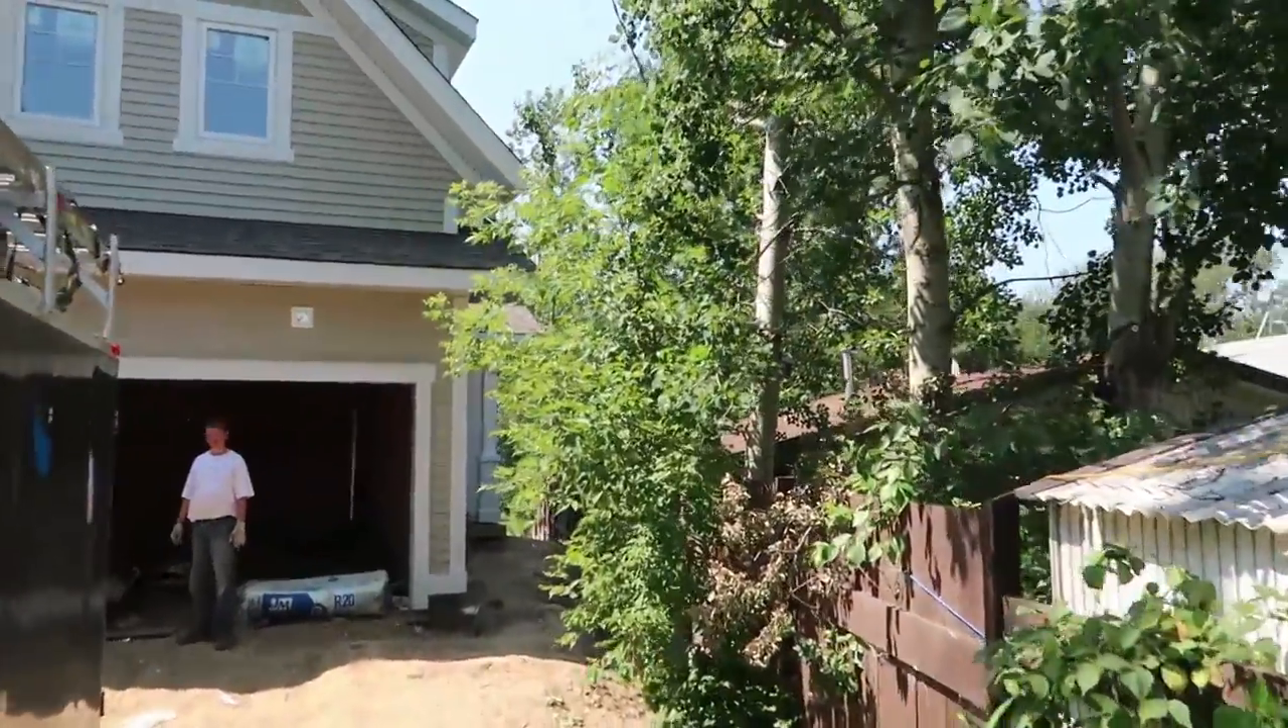We have the exterior almost finished with the siding and the trim.